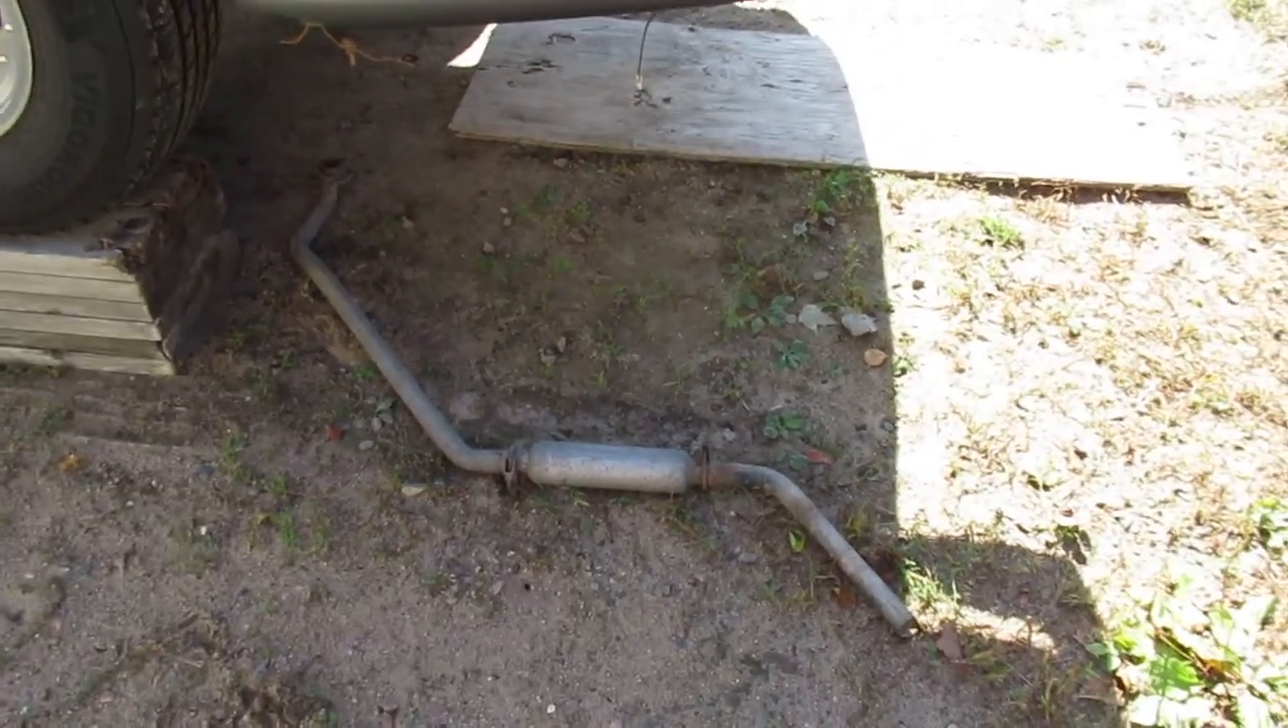Alright so I got the exhaust off.